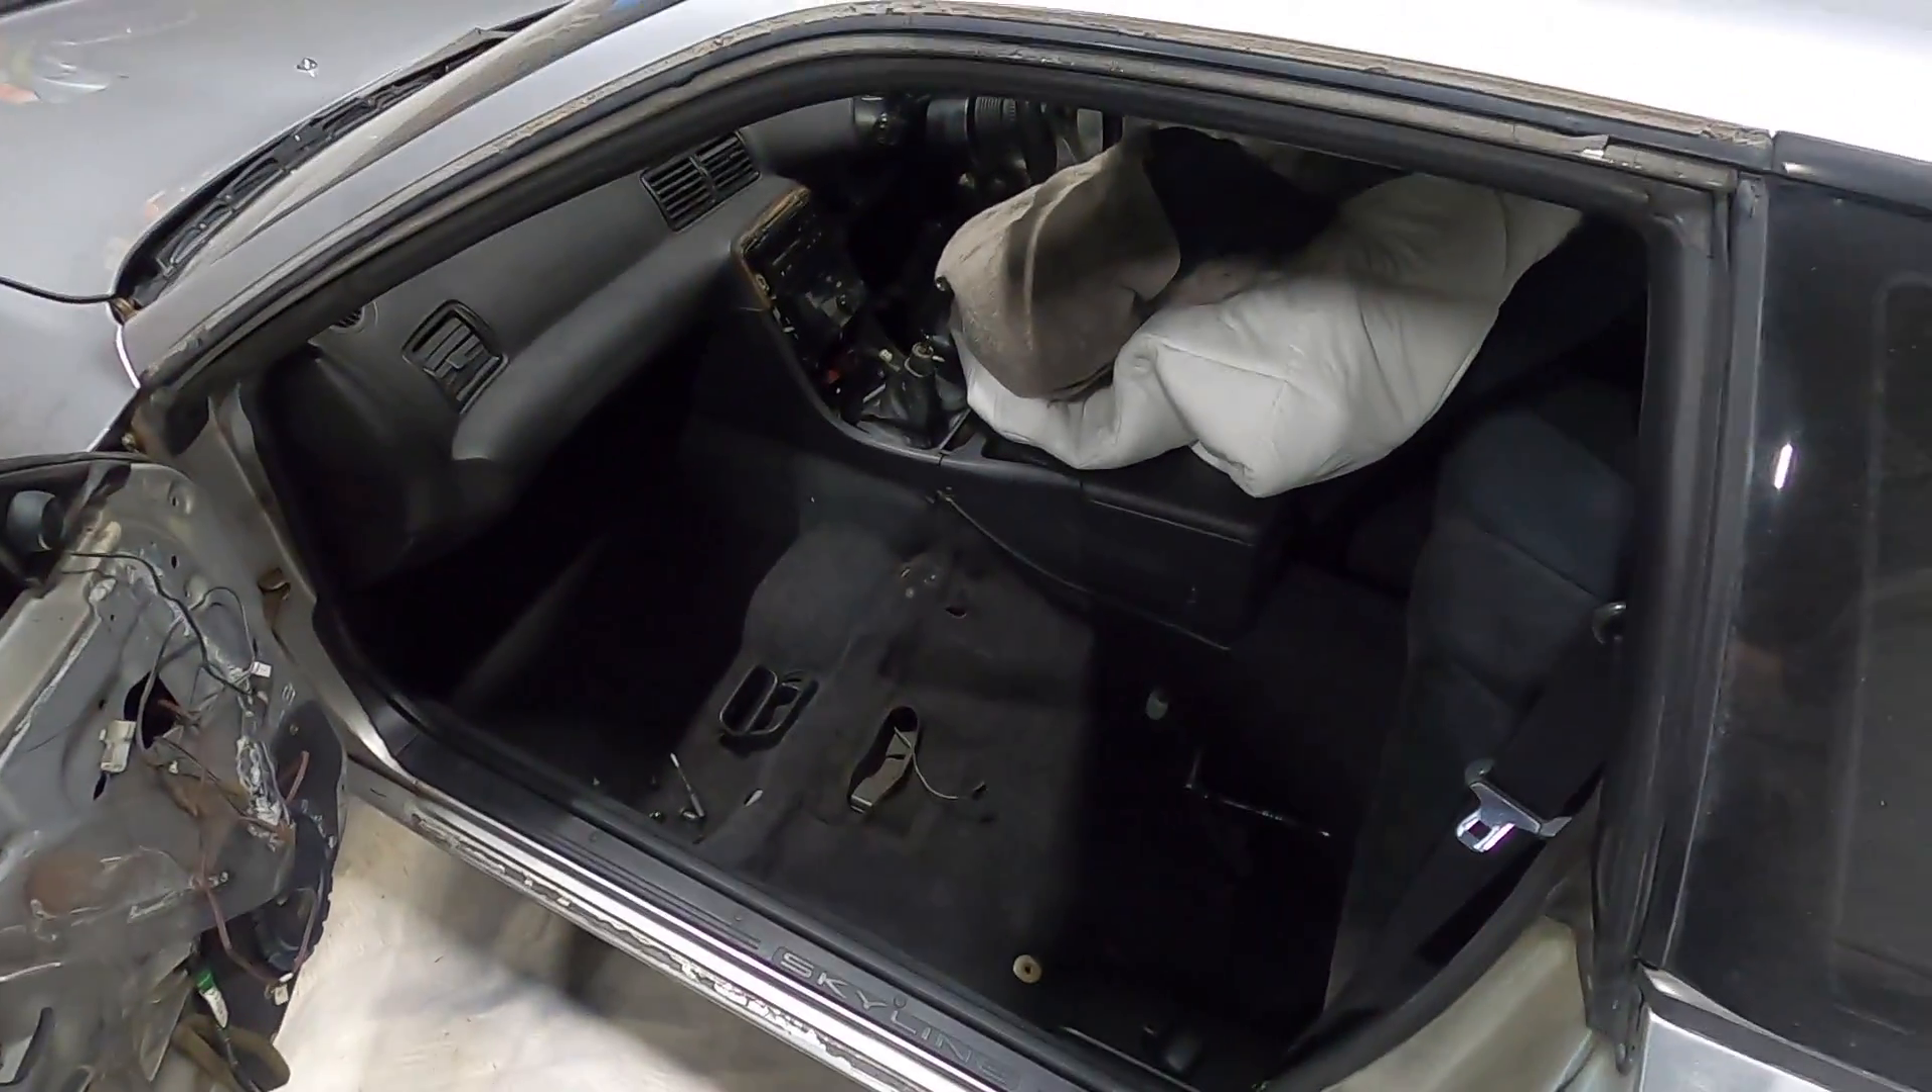As you can see, we're missing a seat.